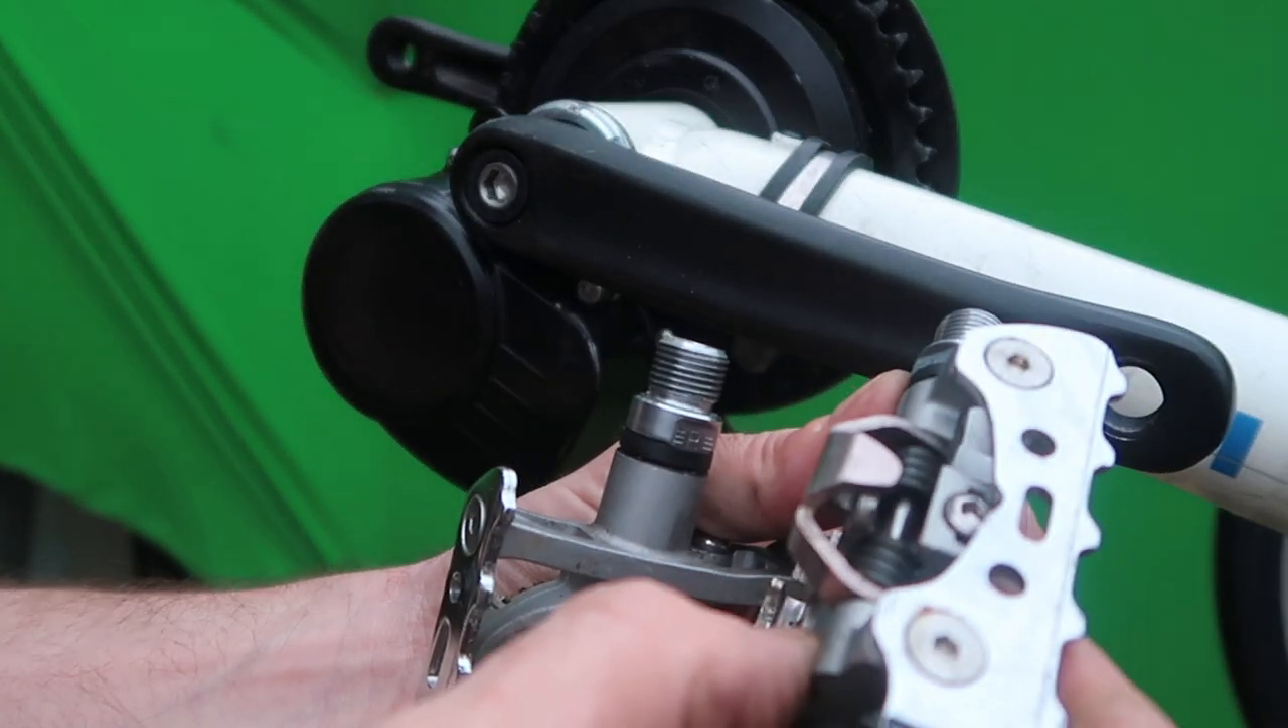So, with the crank arms in place you just need to put on your pedals of choice.